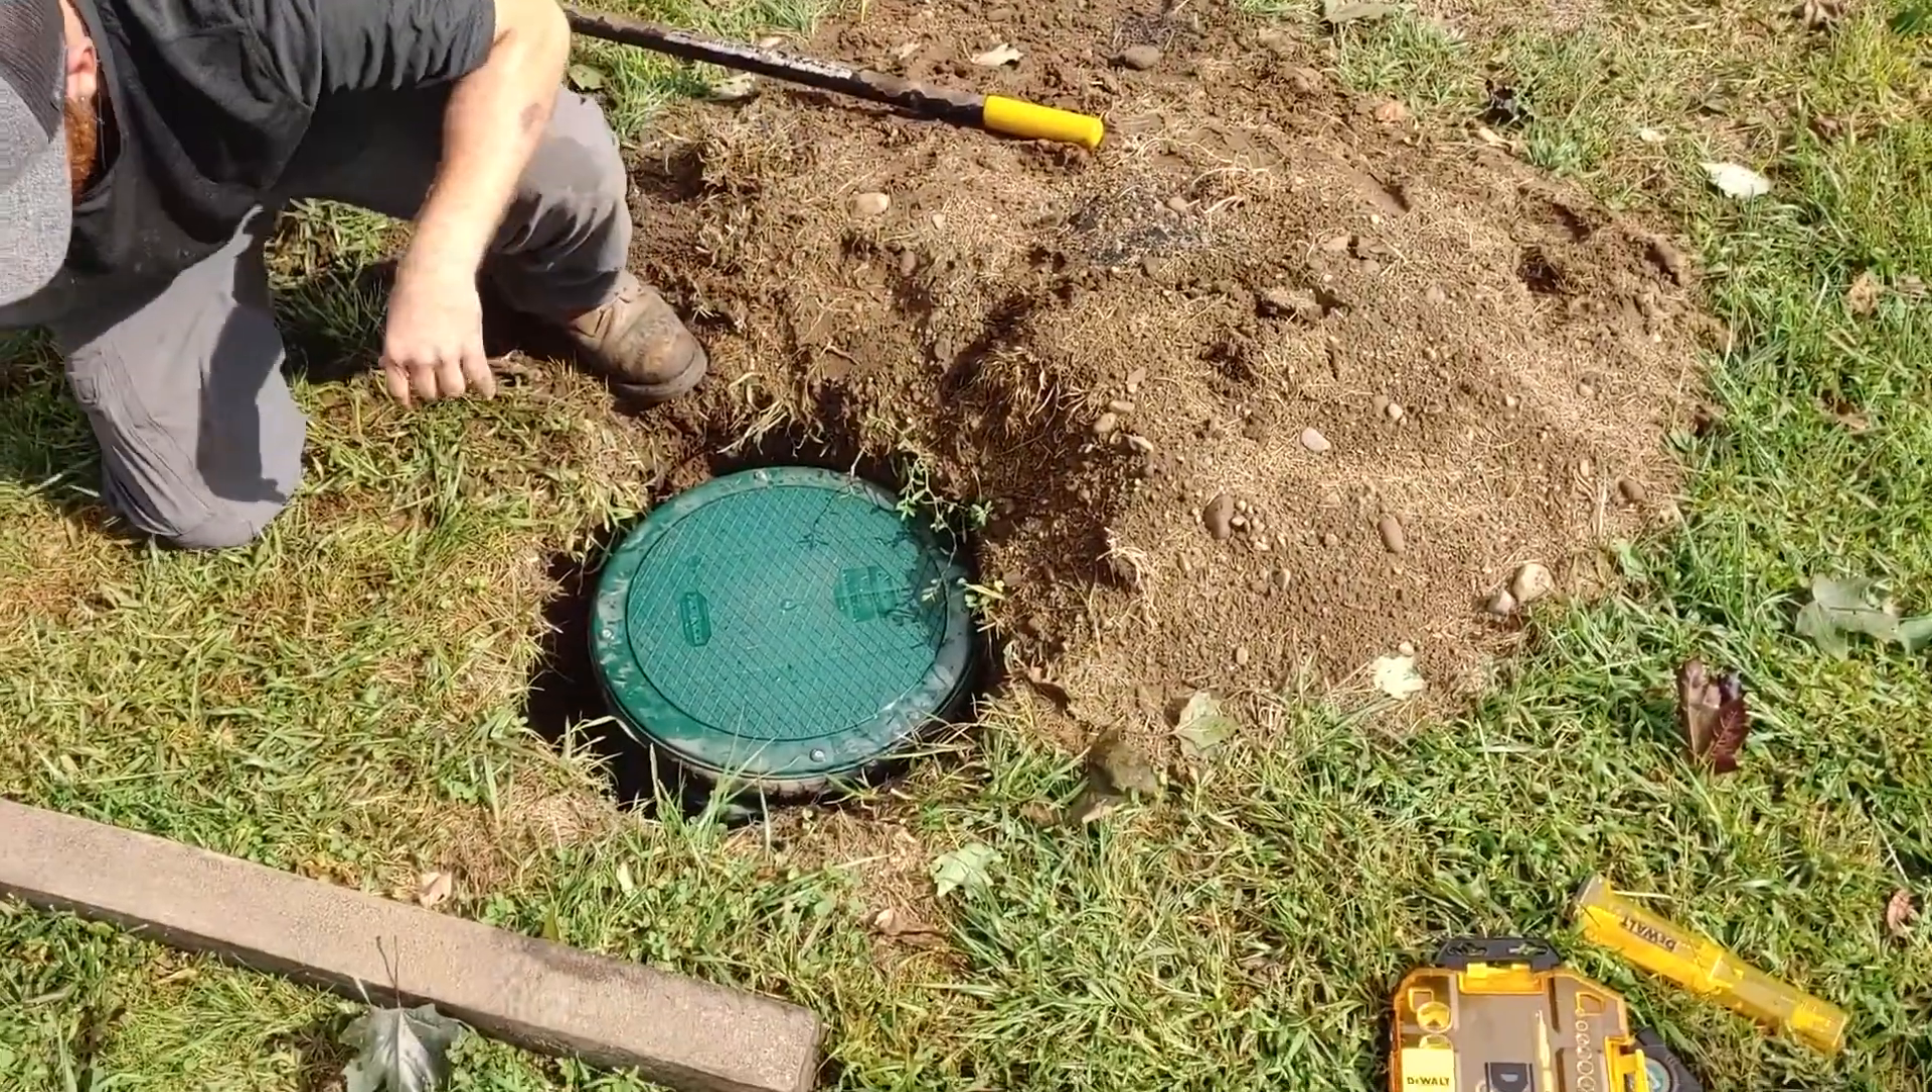So we got the lid installed.